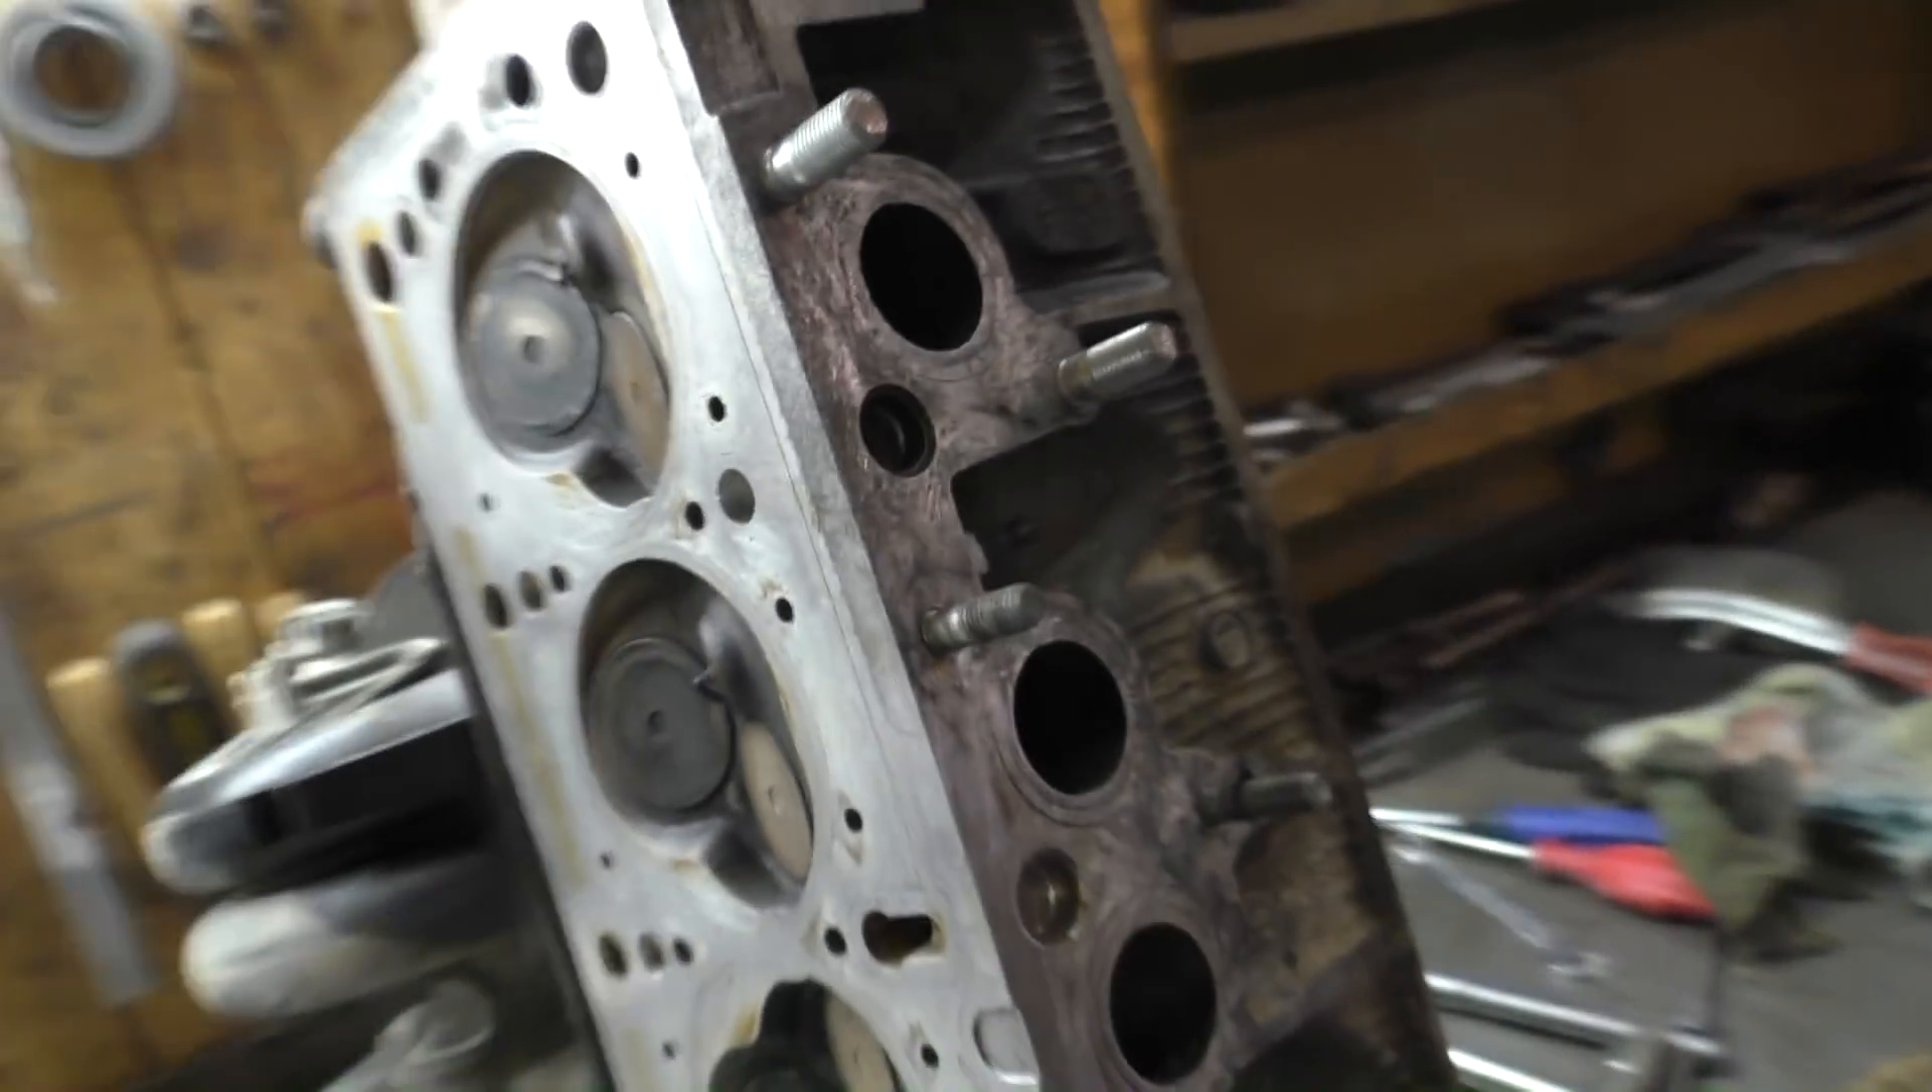Ну все головка готова шпильки на месте стоят пришпилил все шпильки пришпилил.